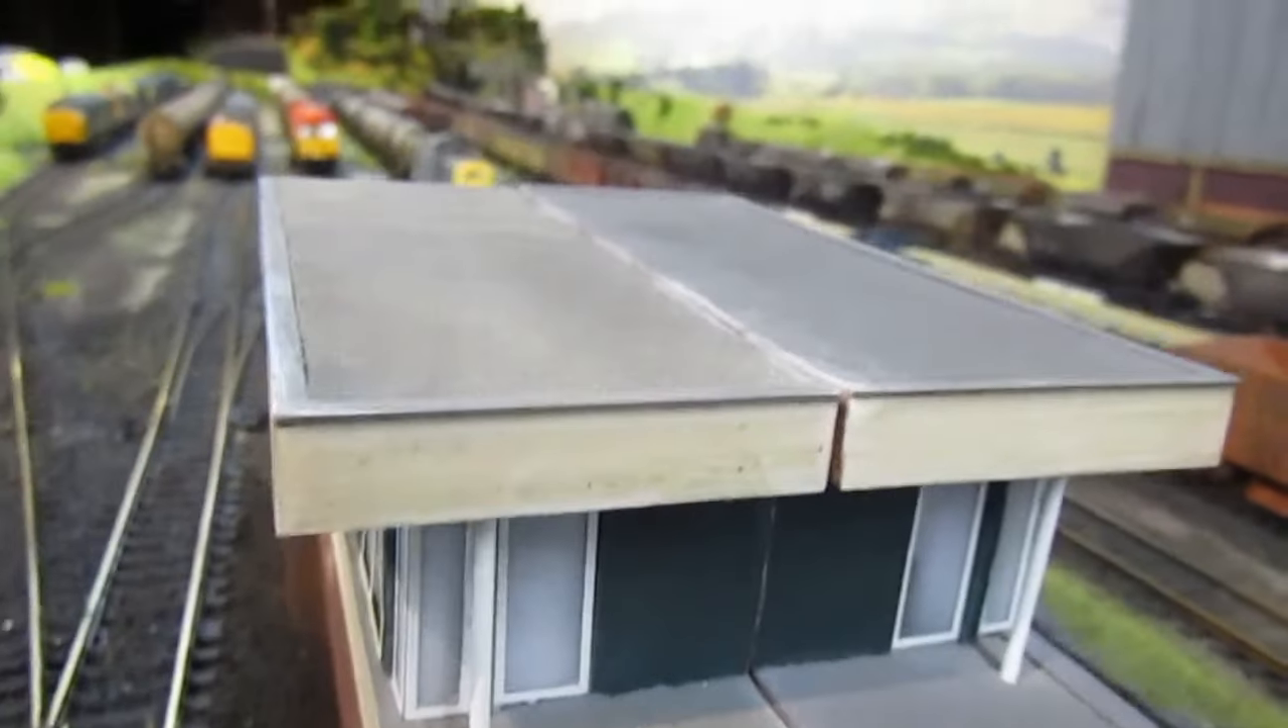Now what I've found the moulds must be slightly different because it doesn't match up perfectly.